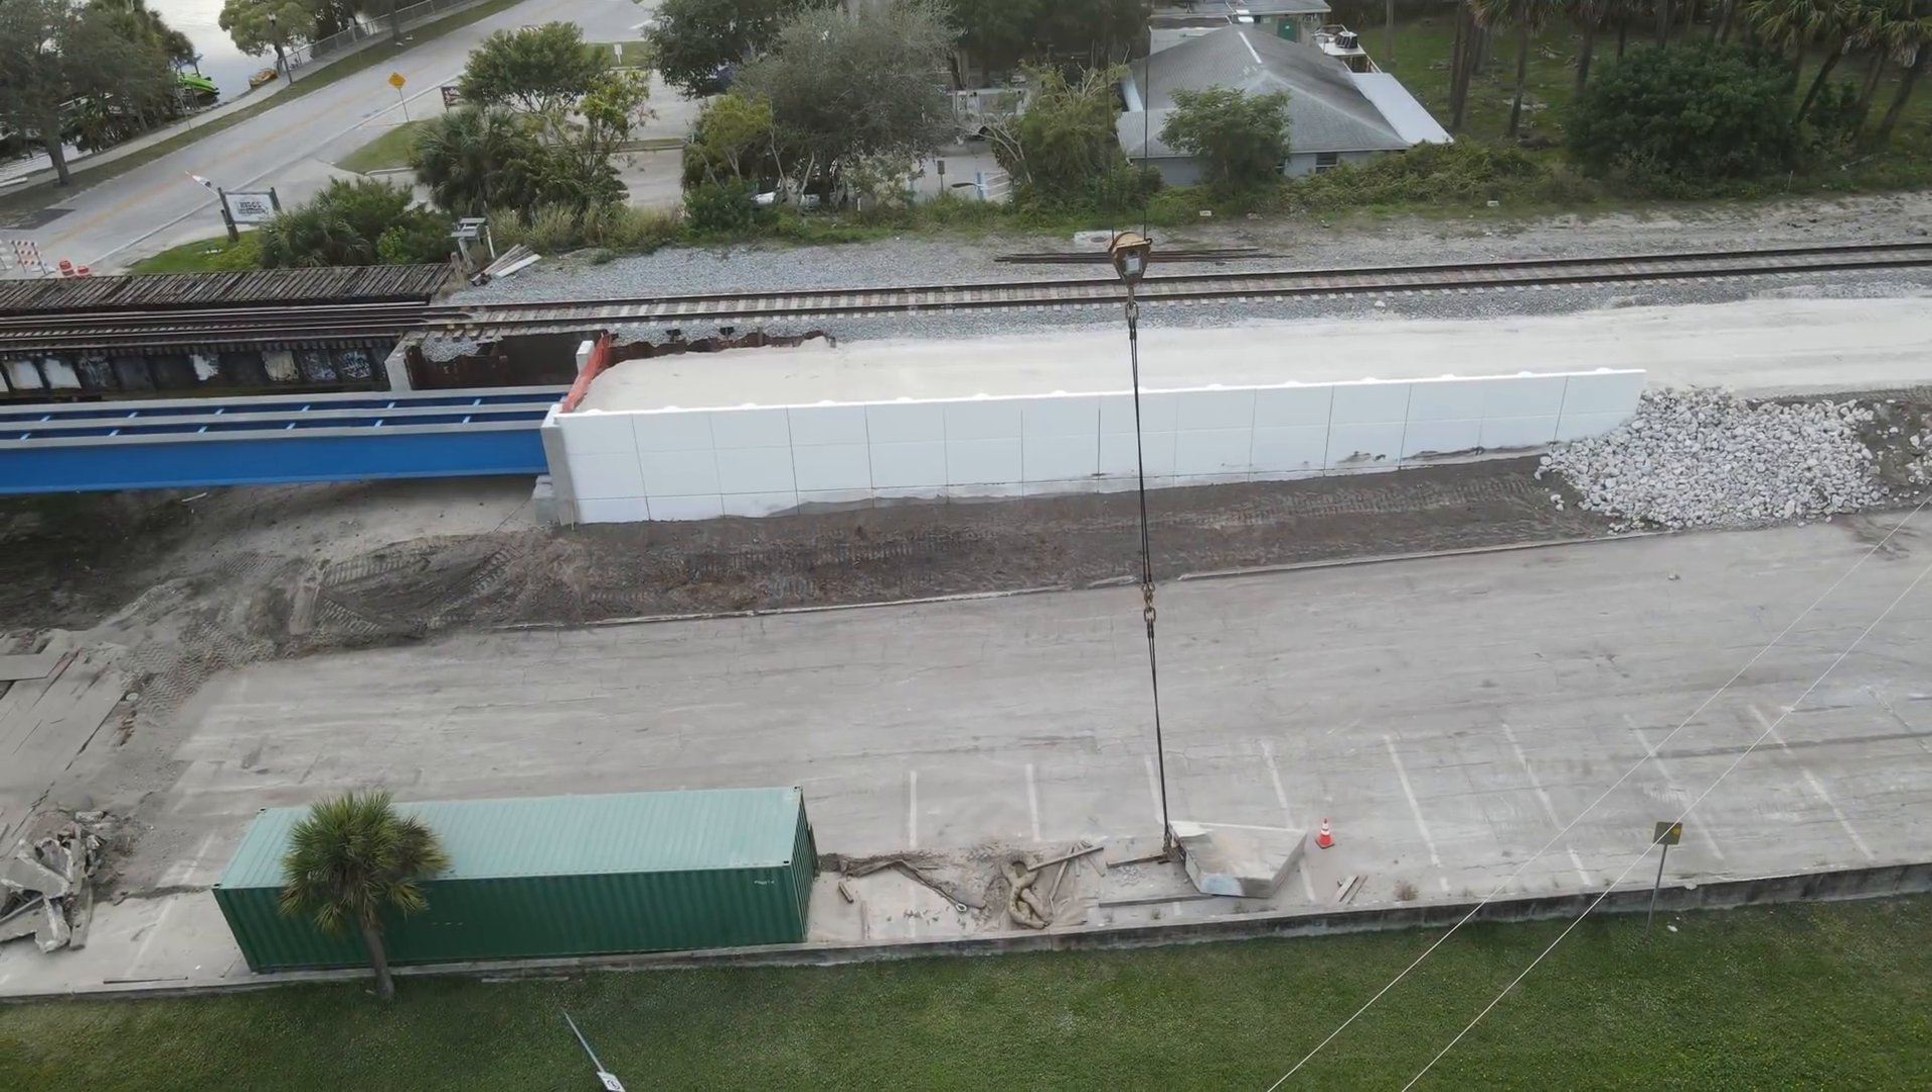Past the bridge, a retaining wall has been installed and subroadbed has been laid in preparation for the second track.